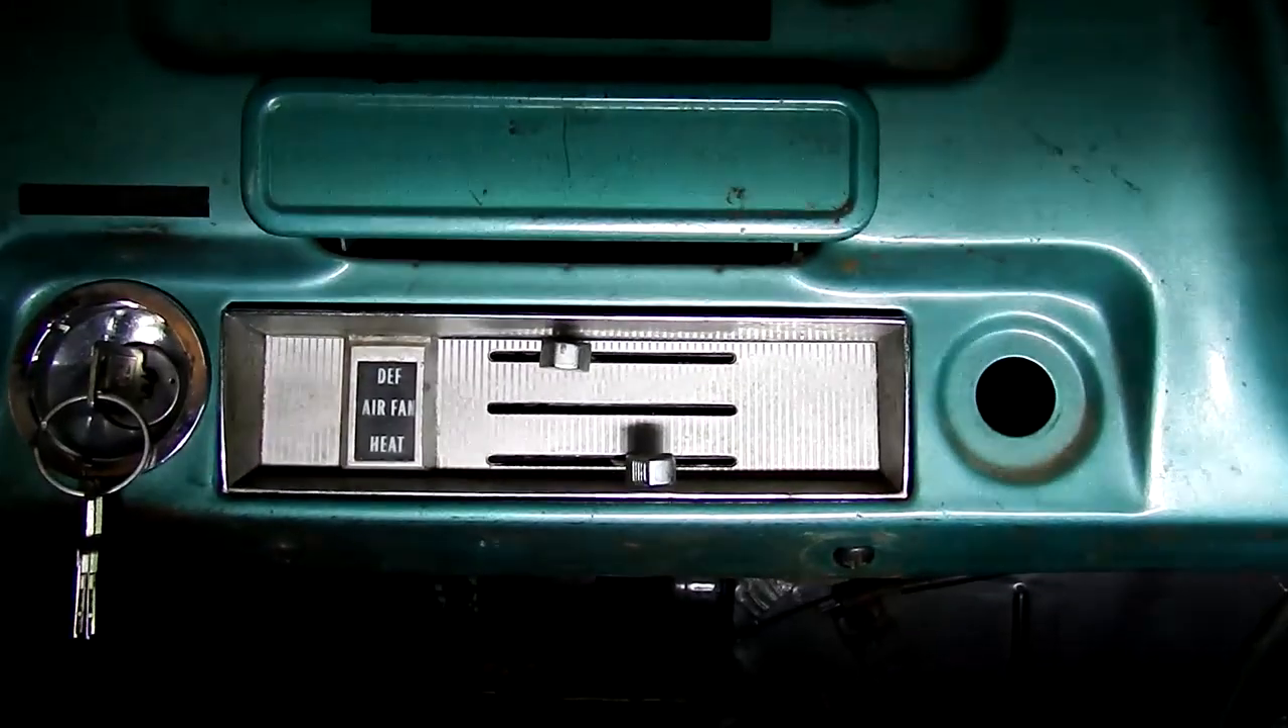So I got everything back together inside the car here. Obviously, I'm missing the middle slider.